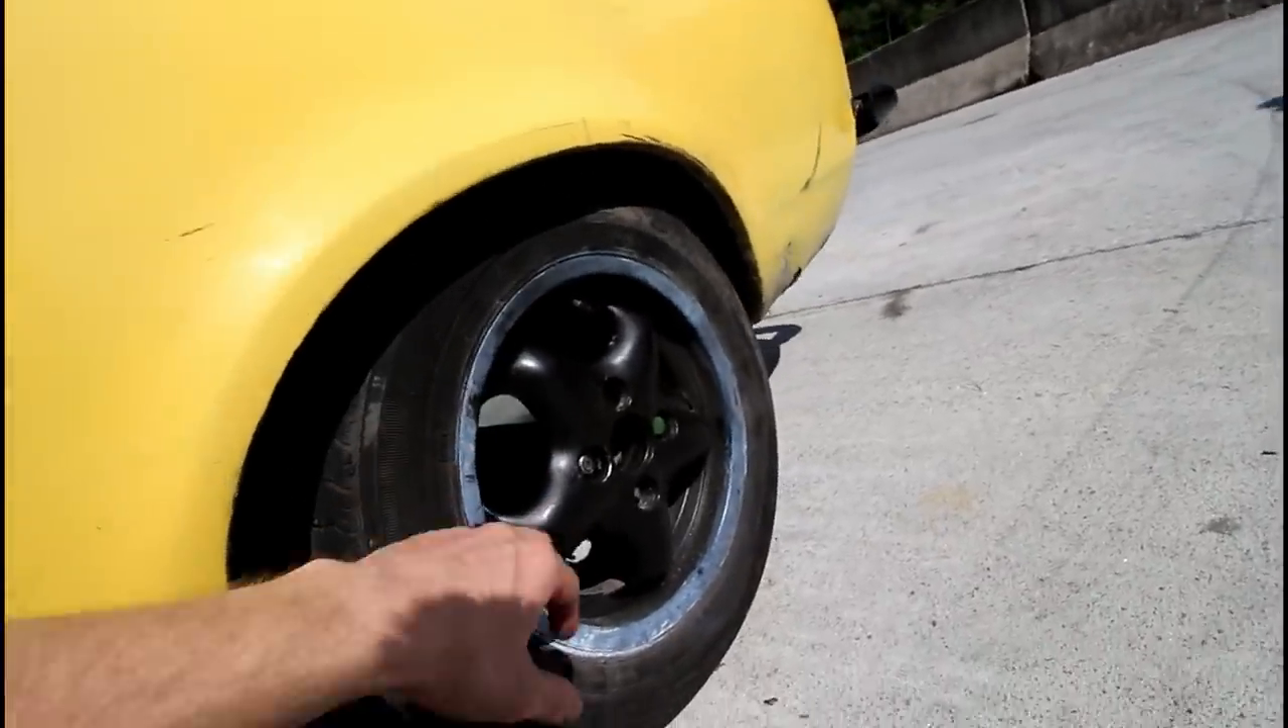Galera, já botamos aqui a roda de volta.